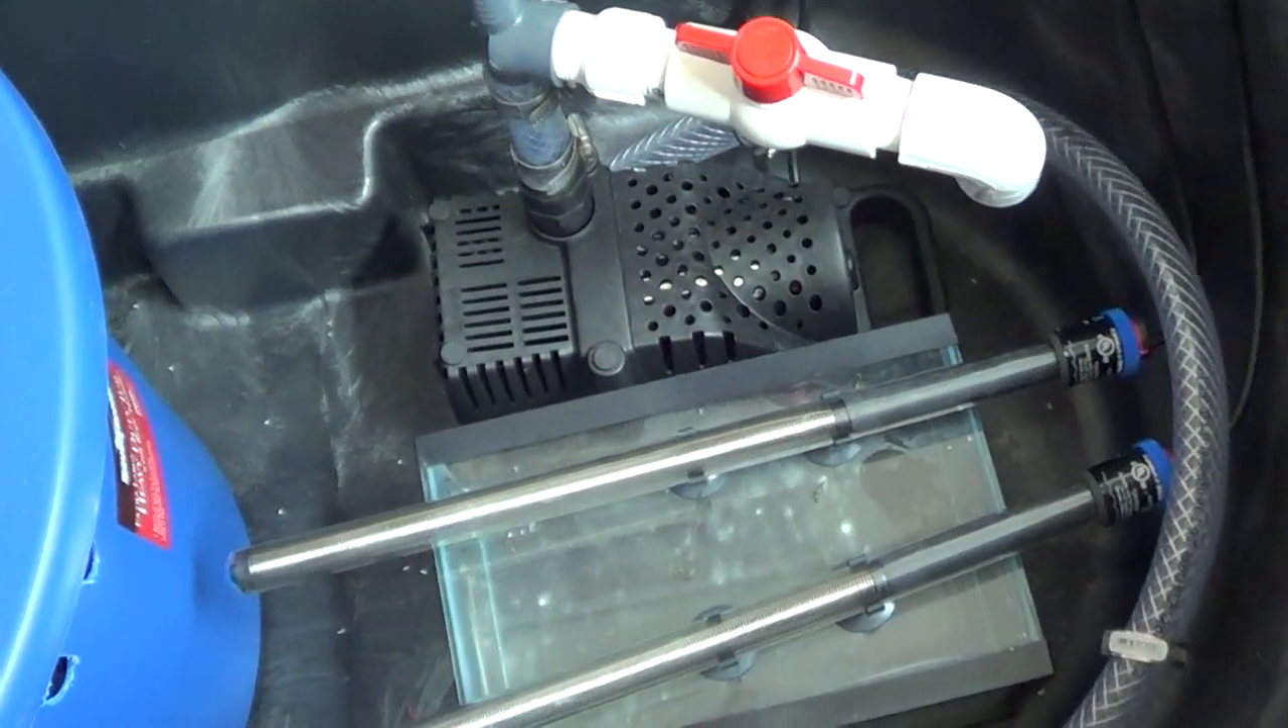So what I've done is I've just taken a 2 .5-gallon tank, tipped it on its side, and suction cupped those heaters to that glass tank.